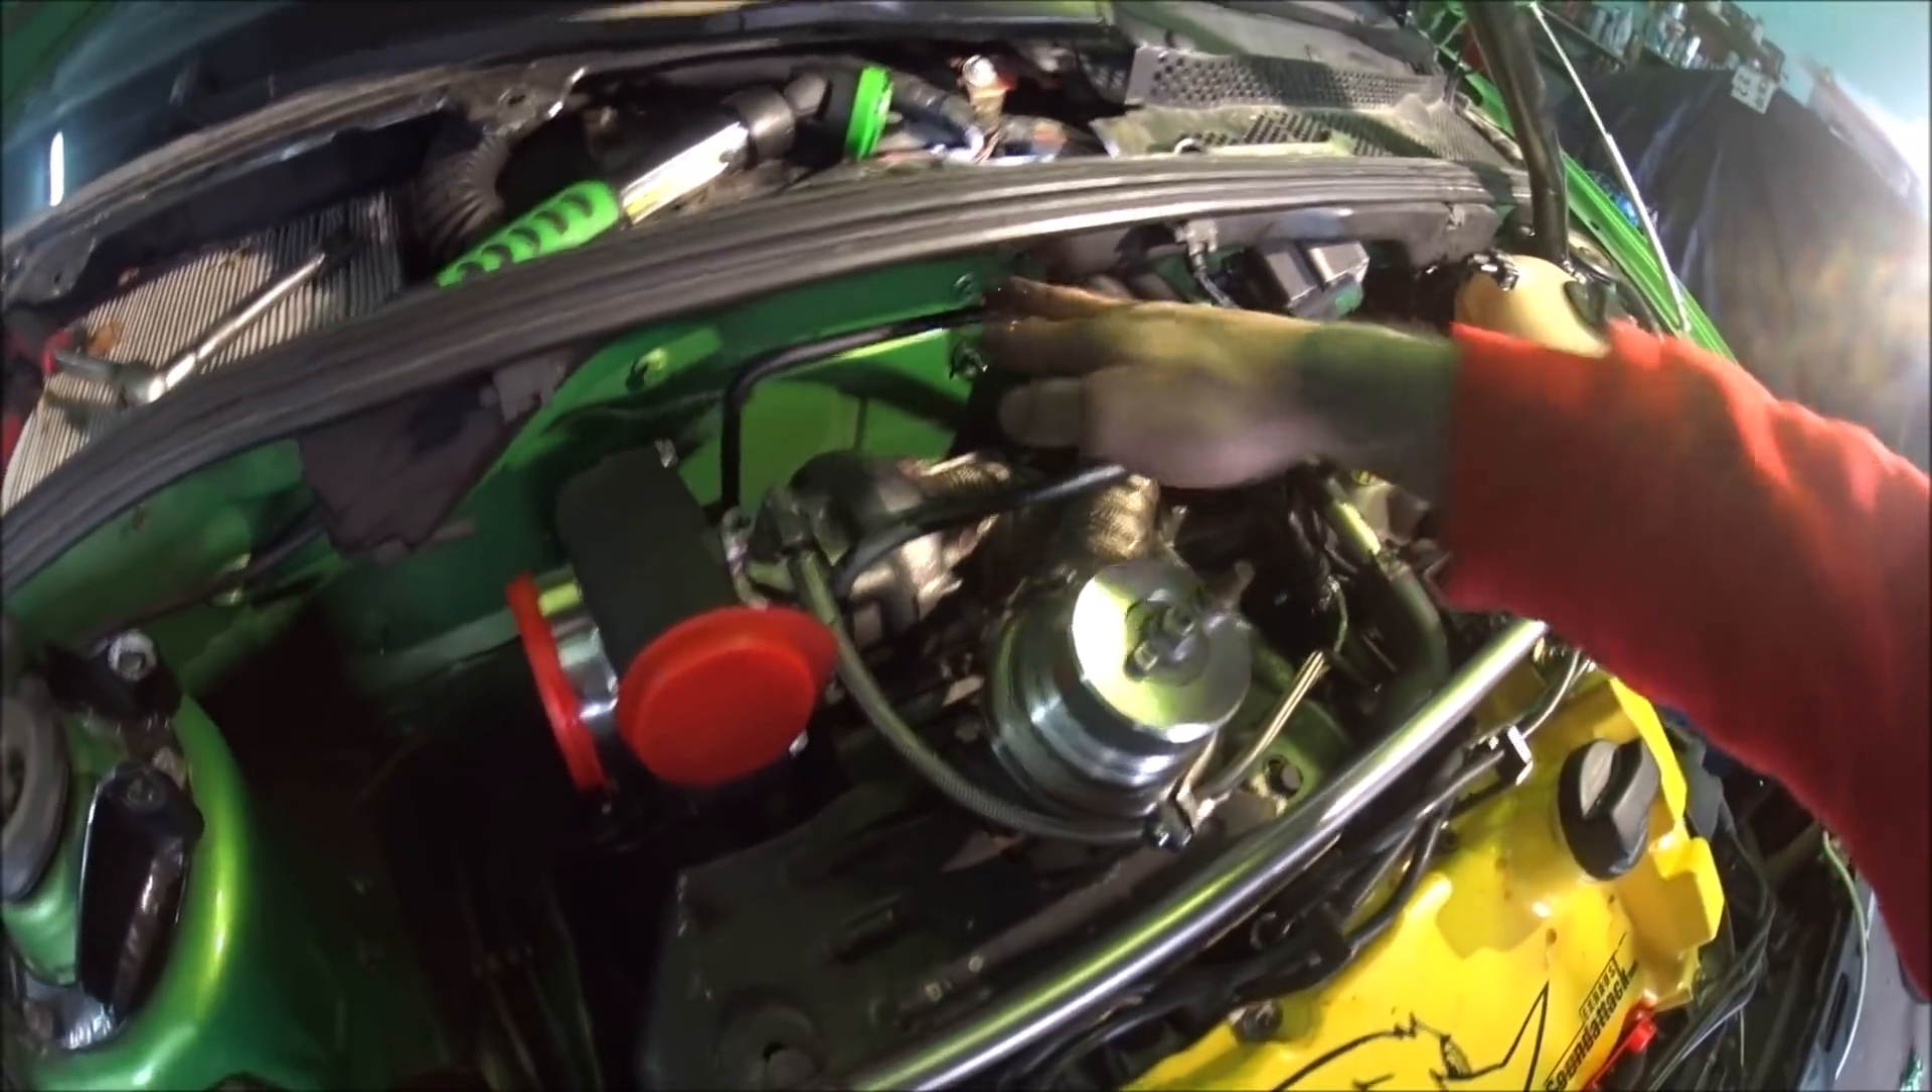Die Kappen sind noch drauf. Die nehme ich jetzt gleich runter.